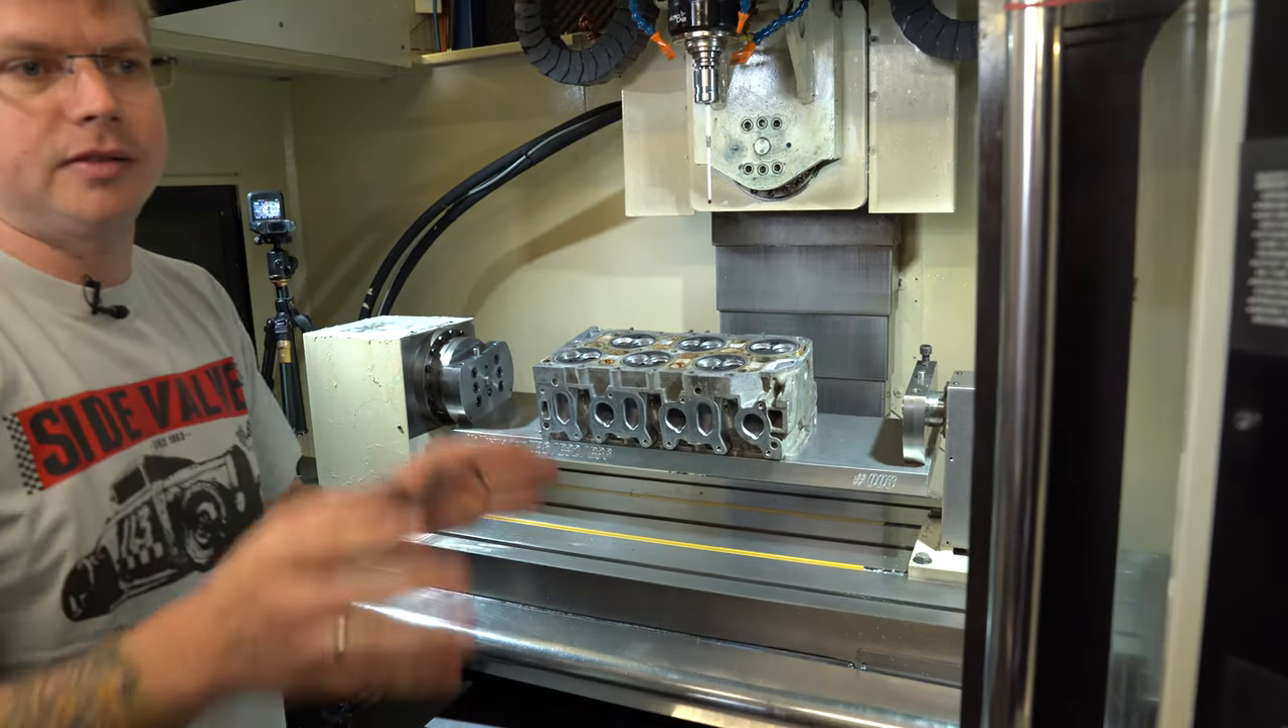Spannplatte ist angefertigt, der Kopf ist drin.